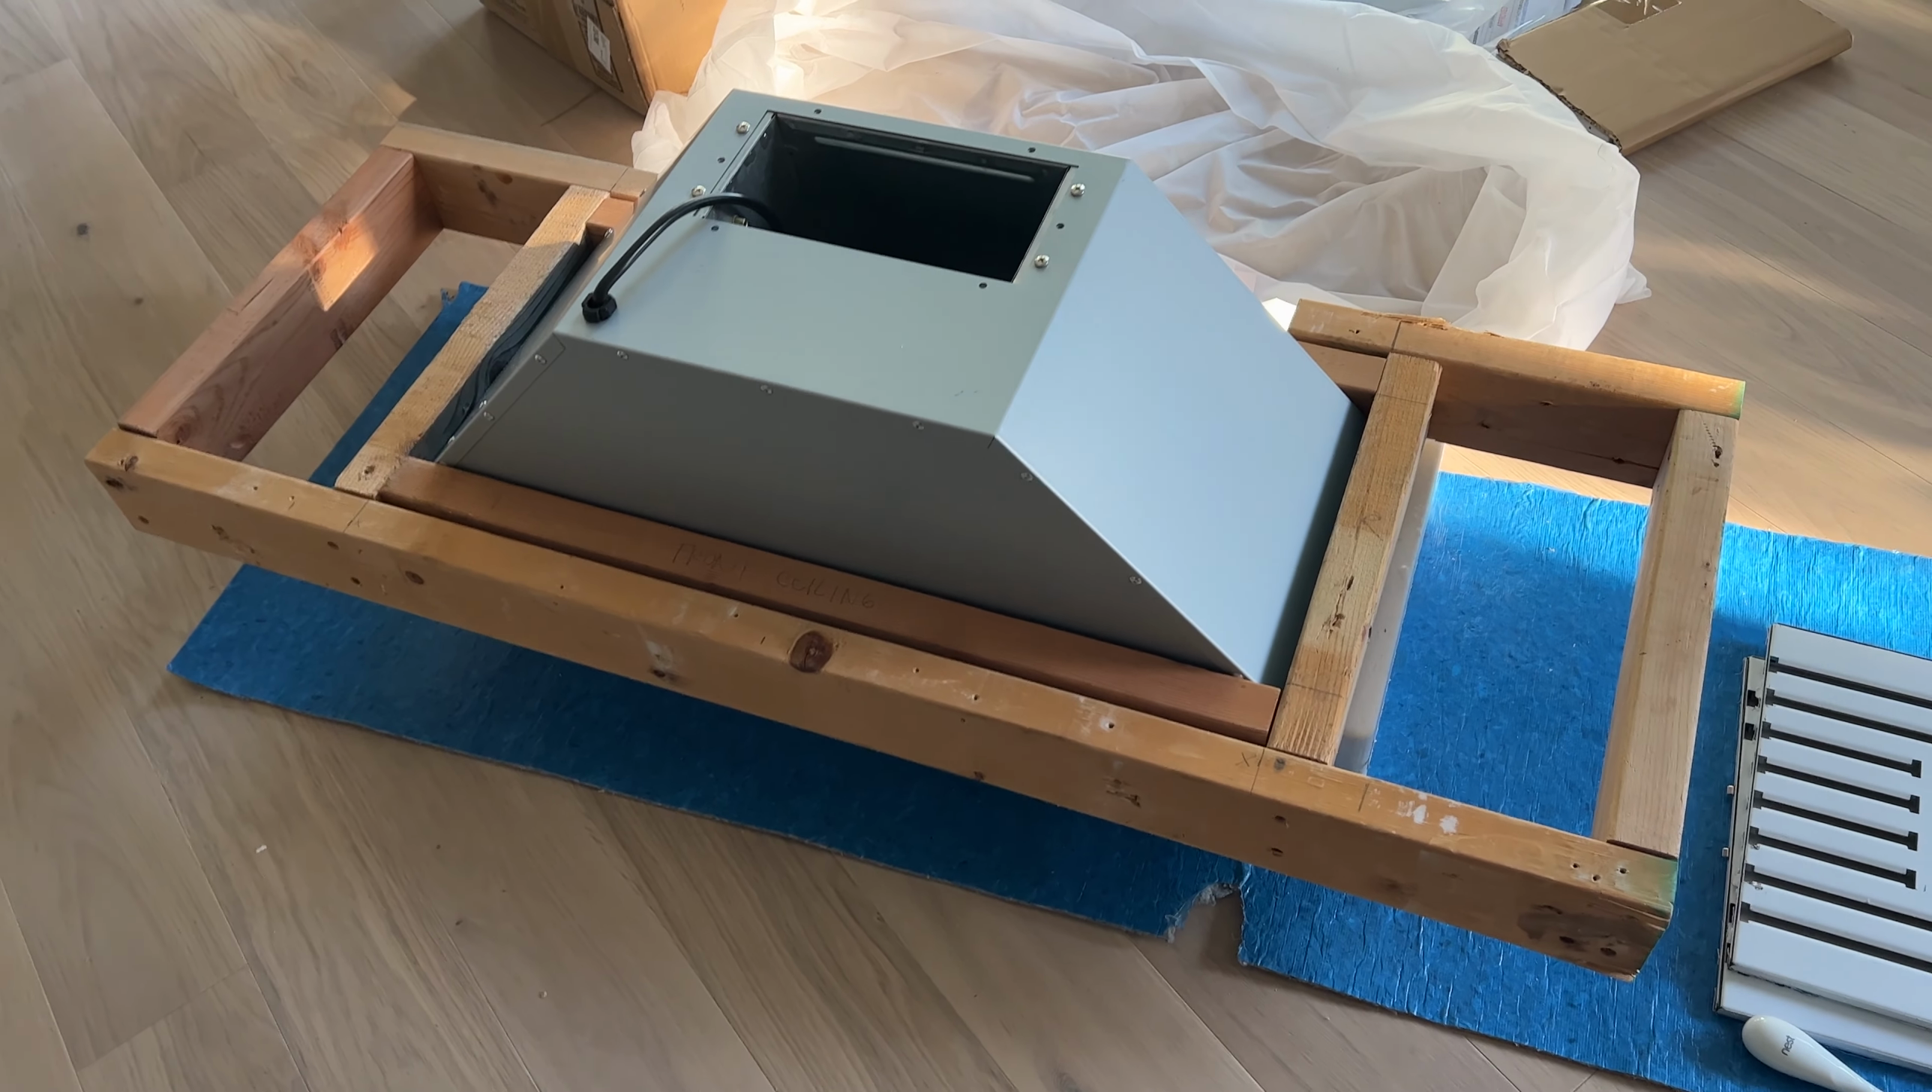Before we move on, we got the framing test fit and it fits in the hood insert.